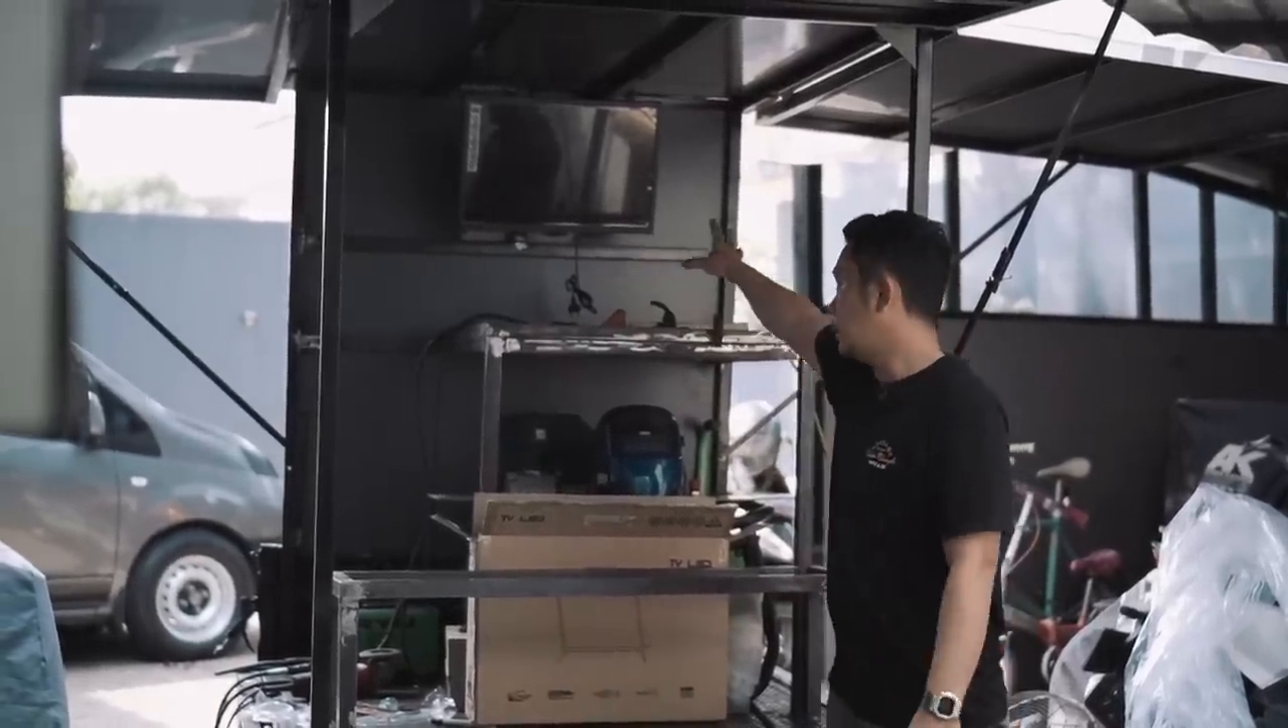Jadi bagian TV itu udah dipasang ya, di belakang.